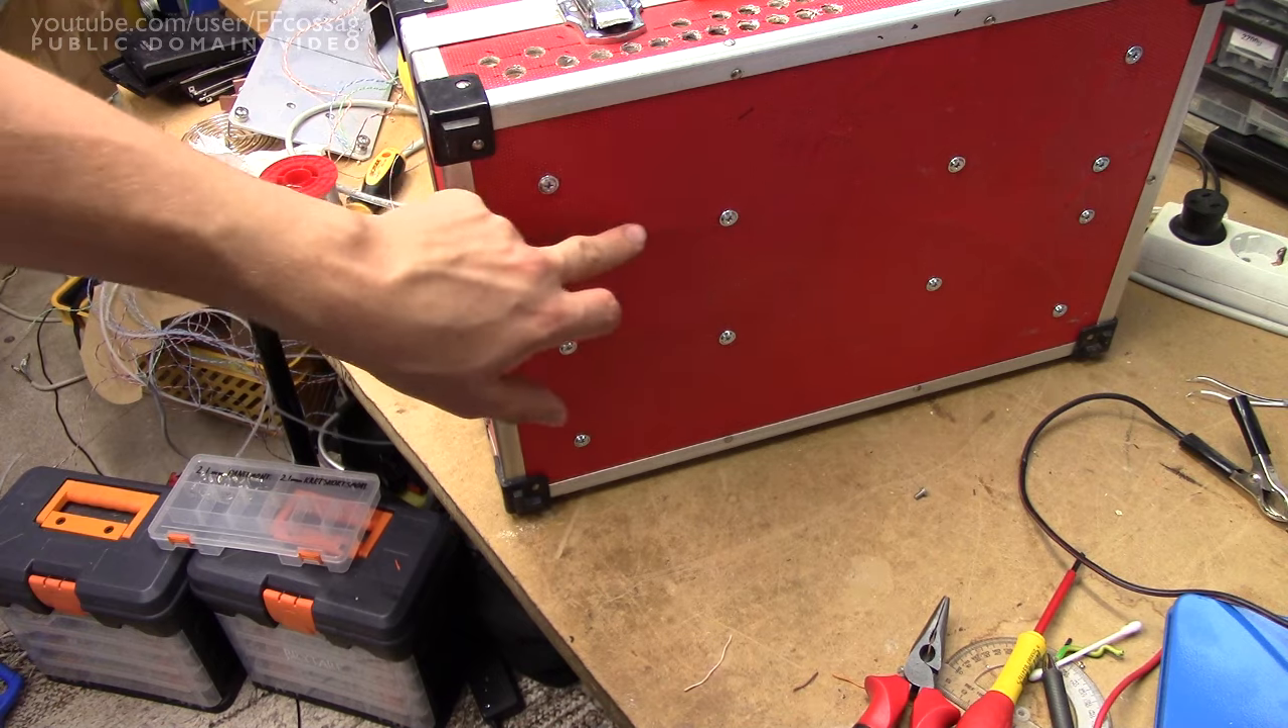The backing plate is just screwed in using short screws since it's a two-part backing plate.